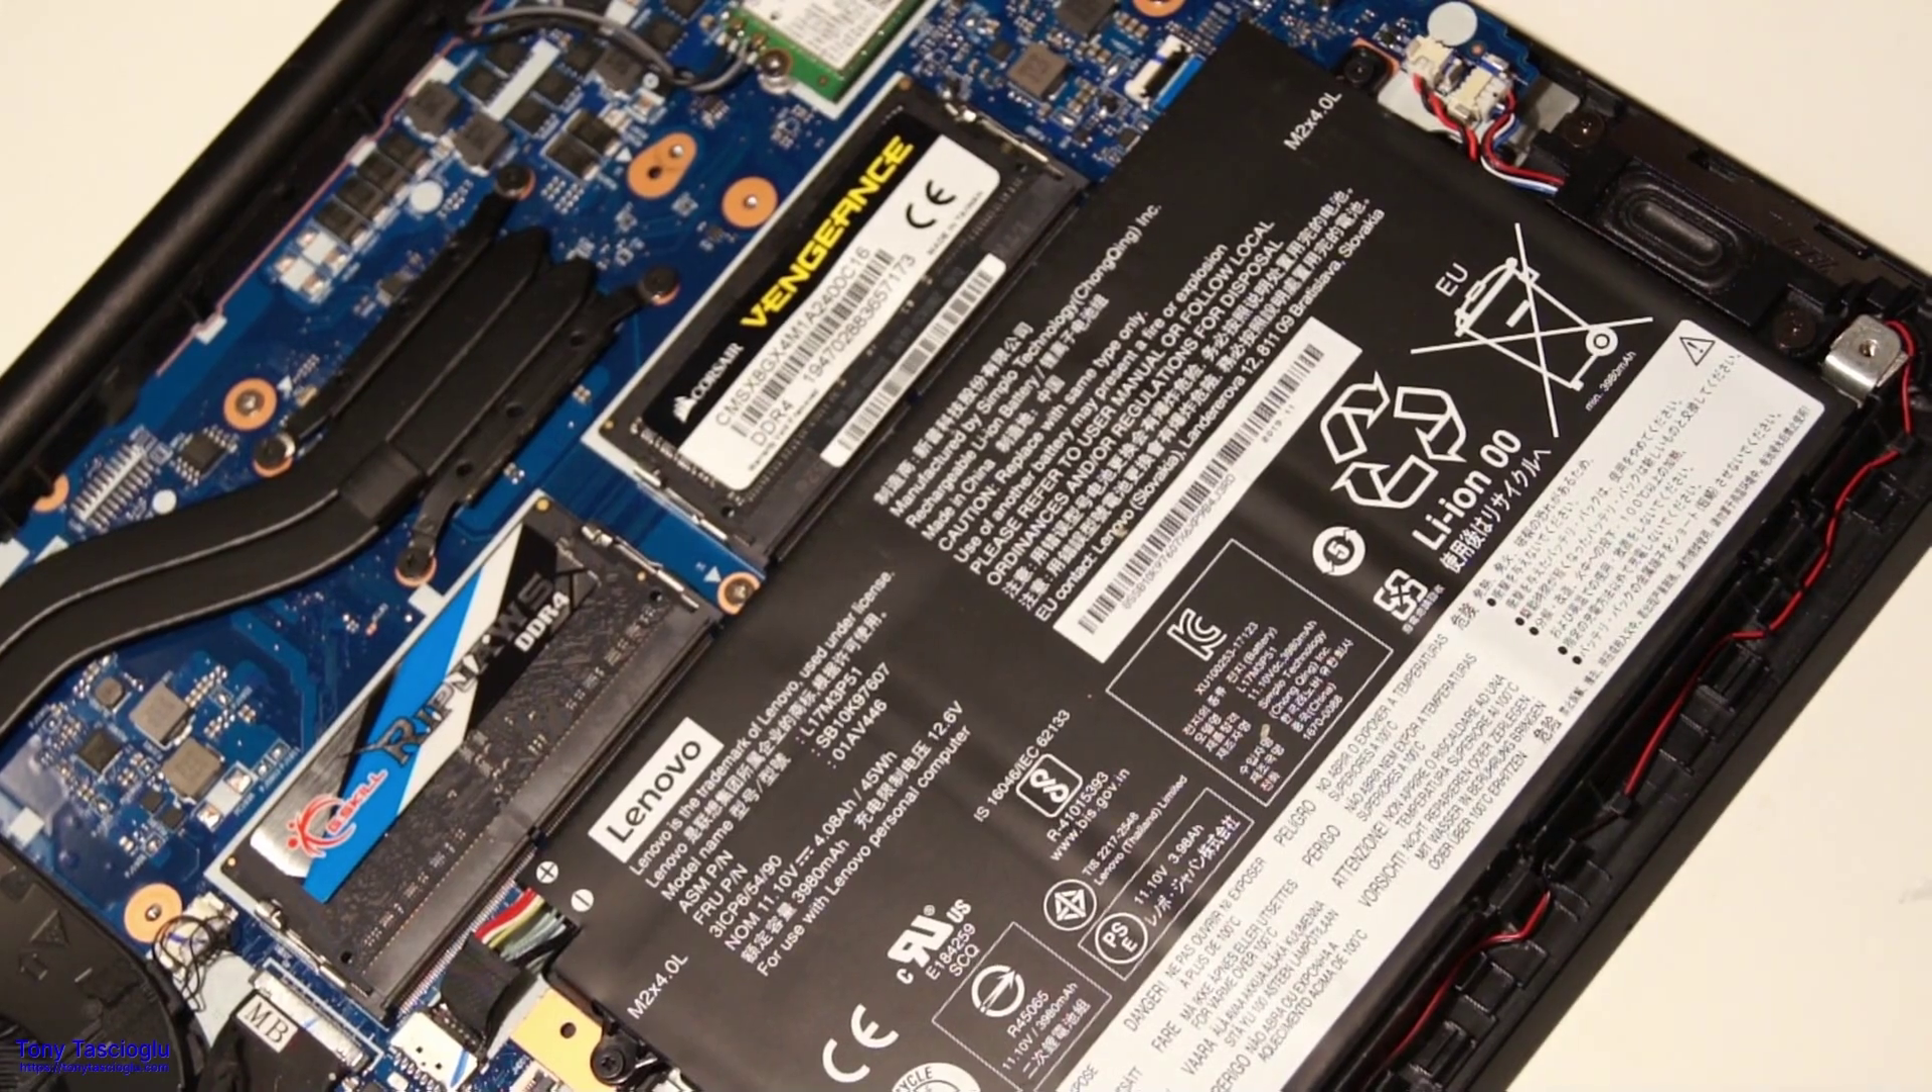That is your both RAM sticks installed.